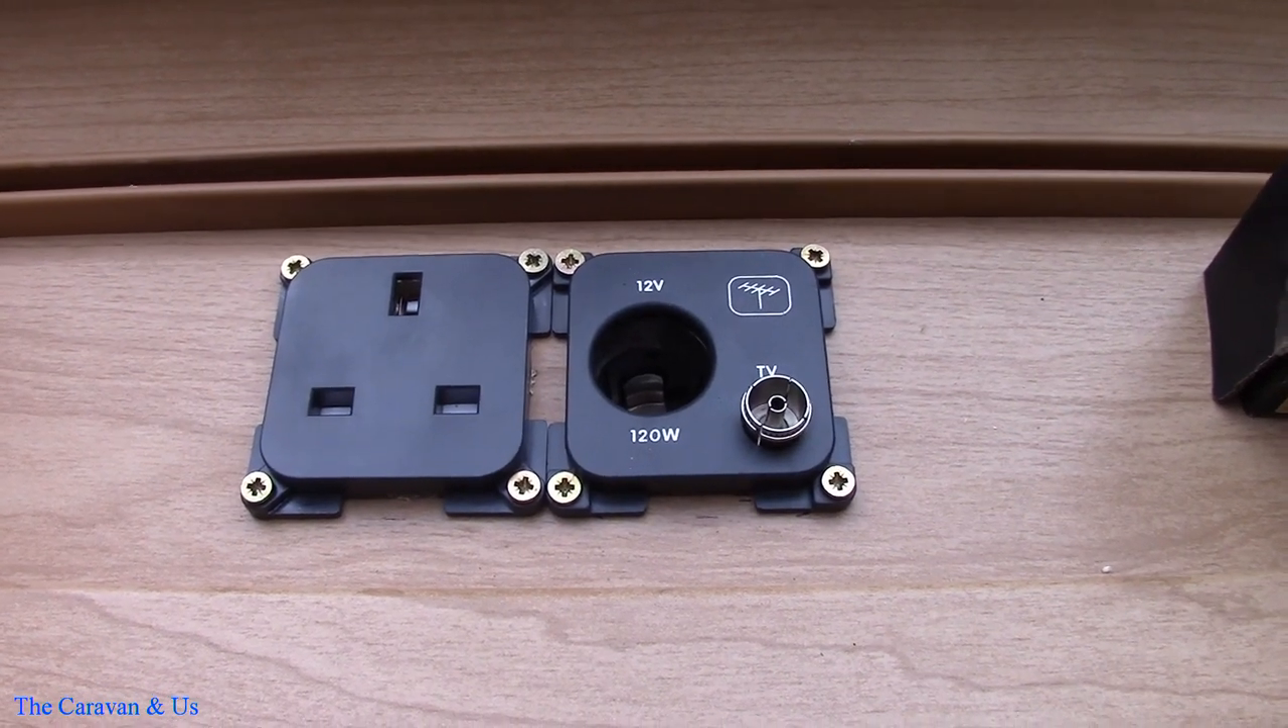So that's the two sockets wired up in place and fixed.